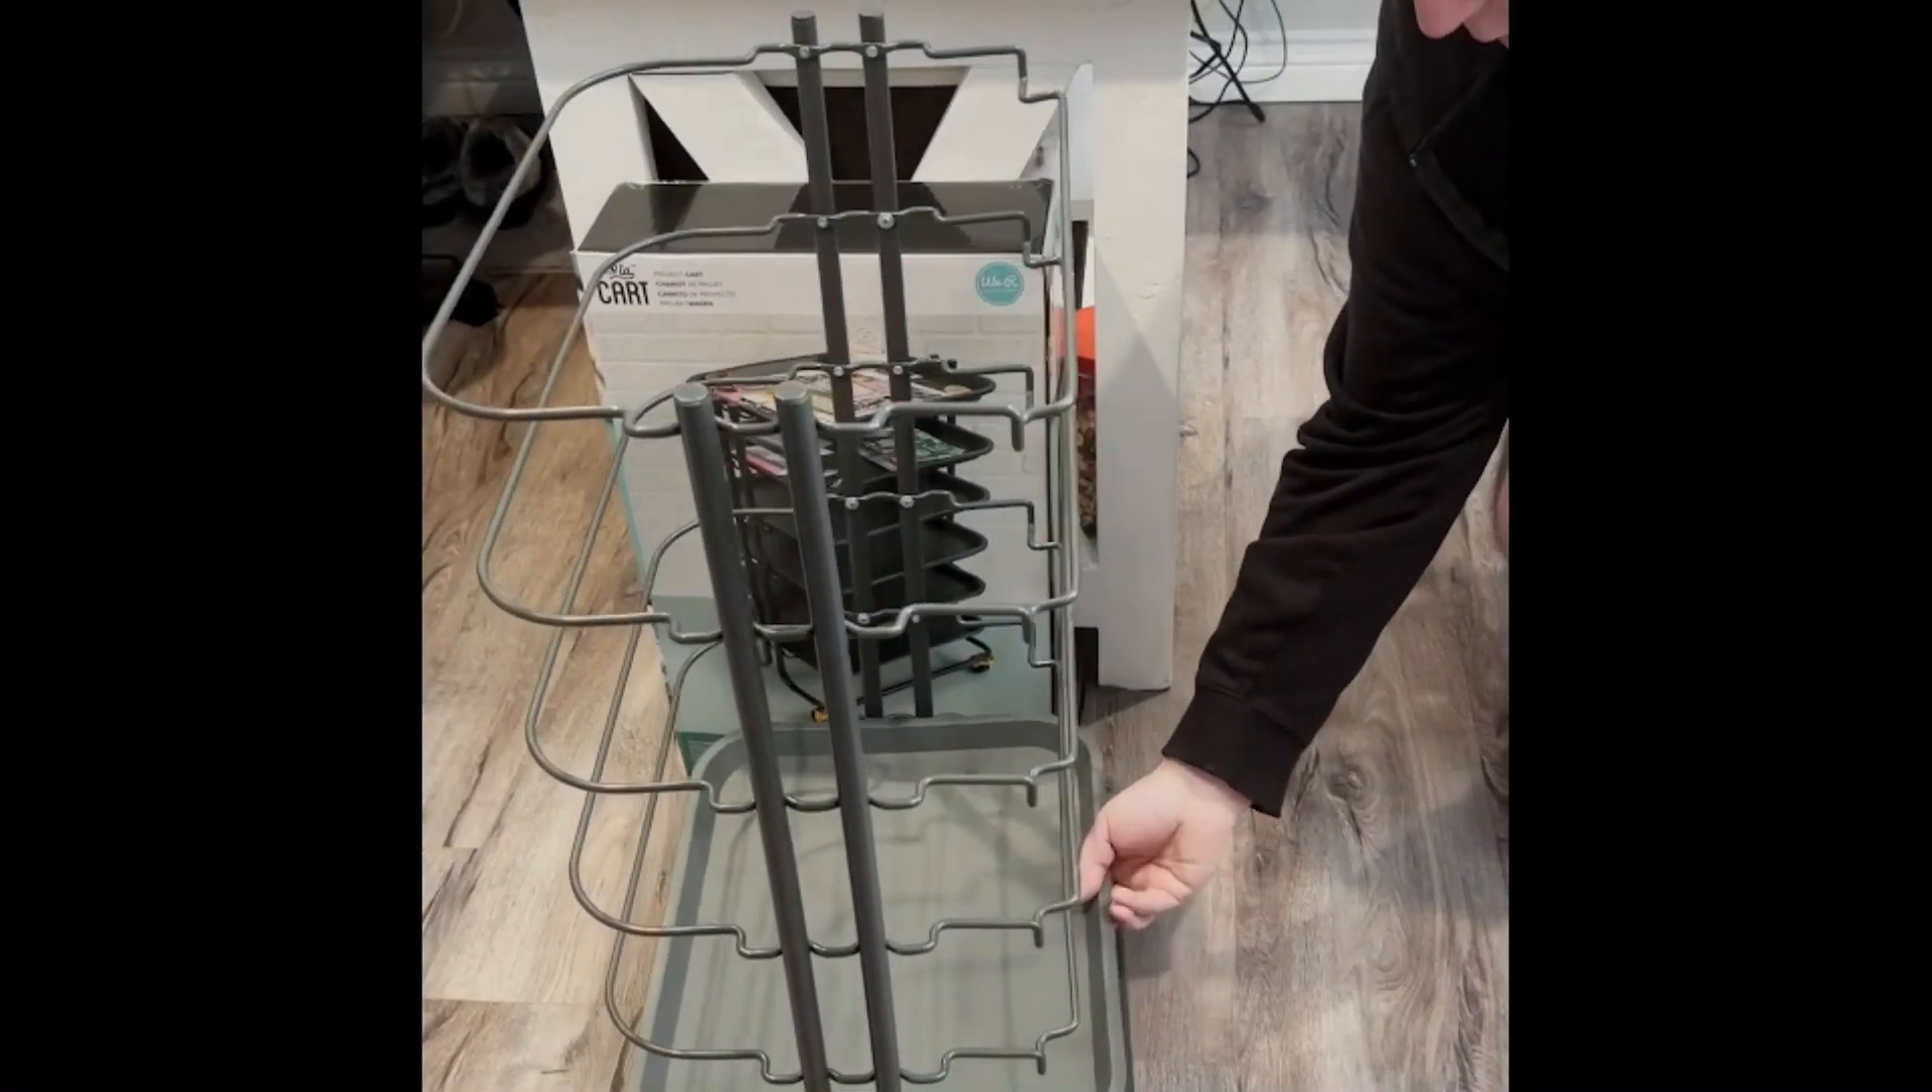And we are about to put the trays on.